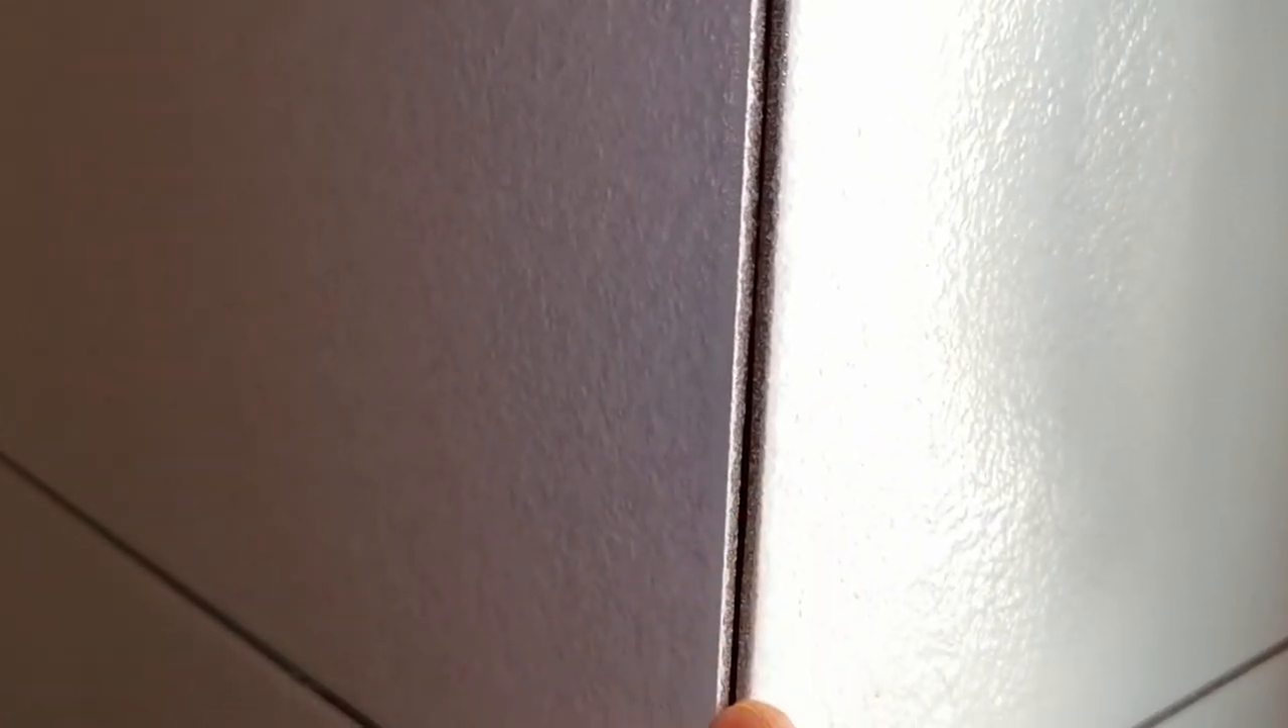There's just a little bit of space remaining between the tiles.